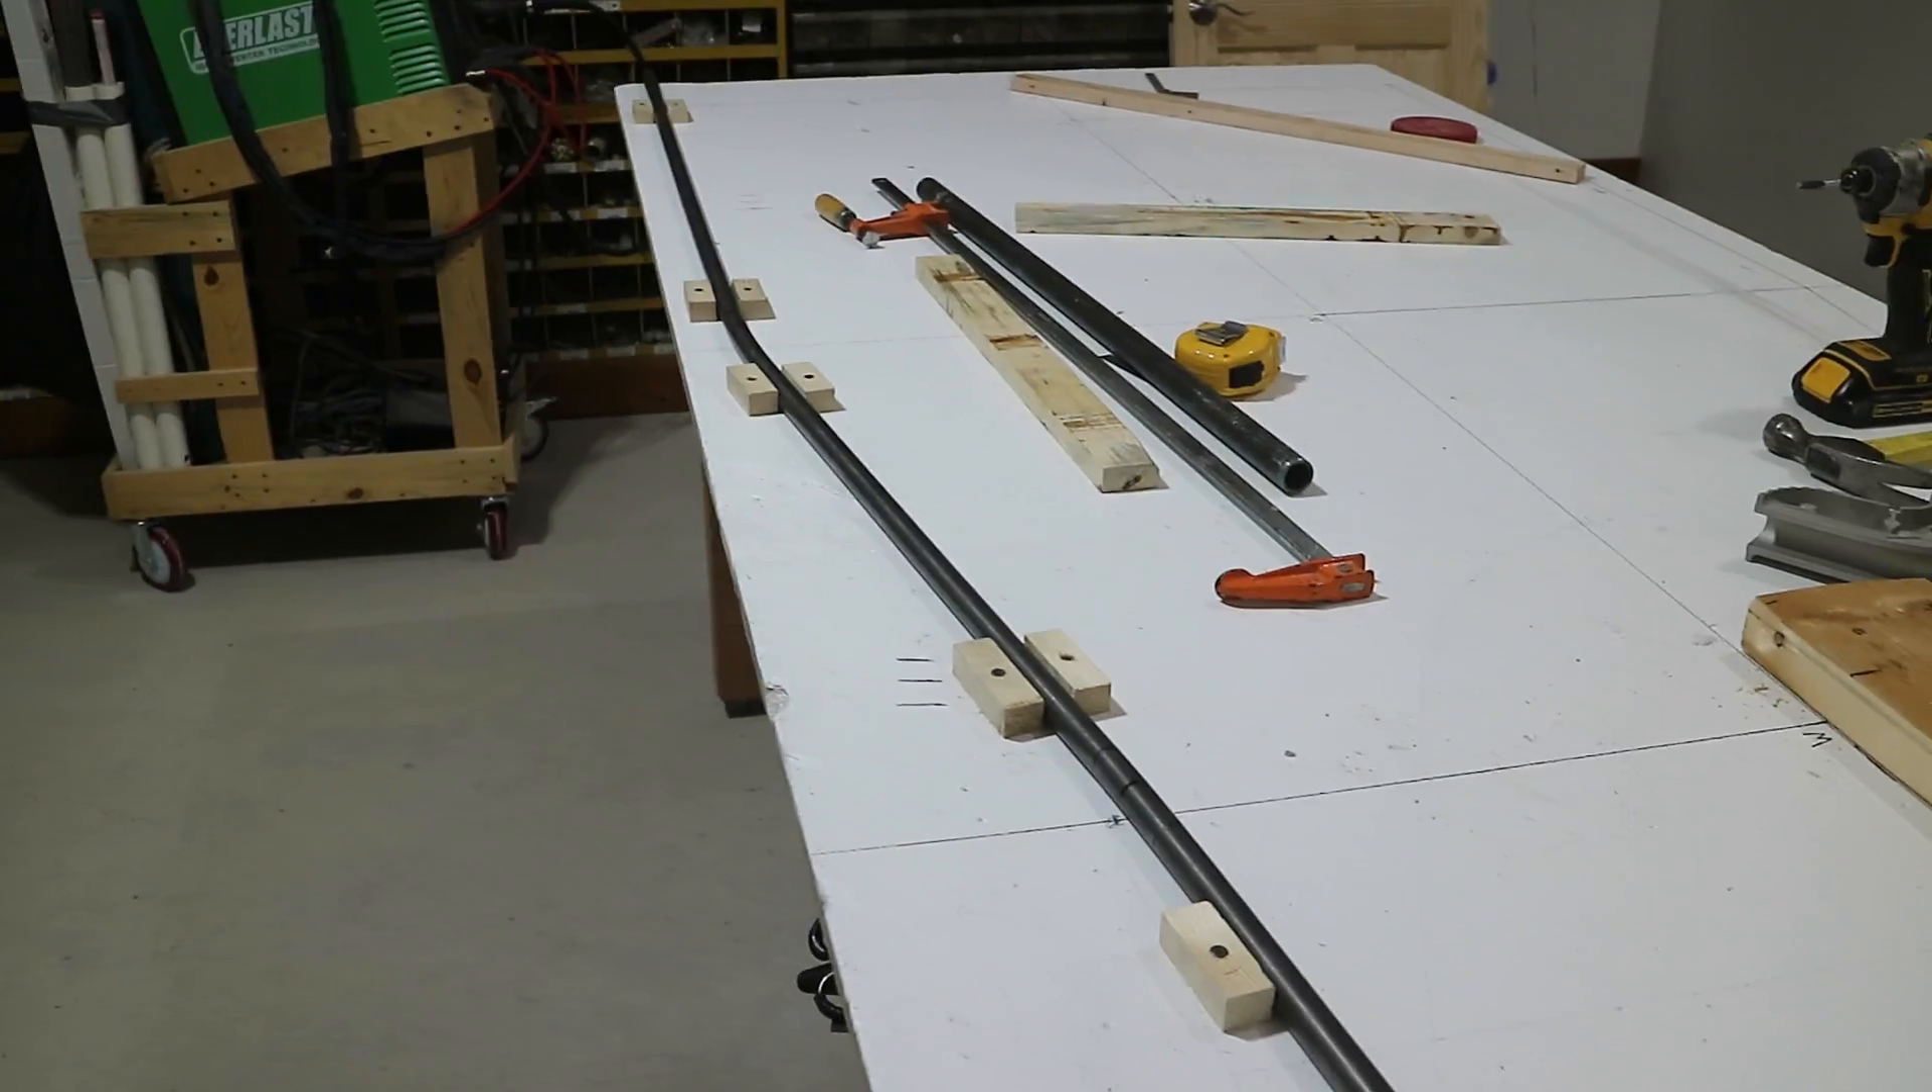So there's the tube in the form. It fits.